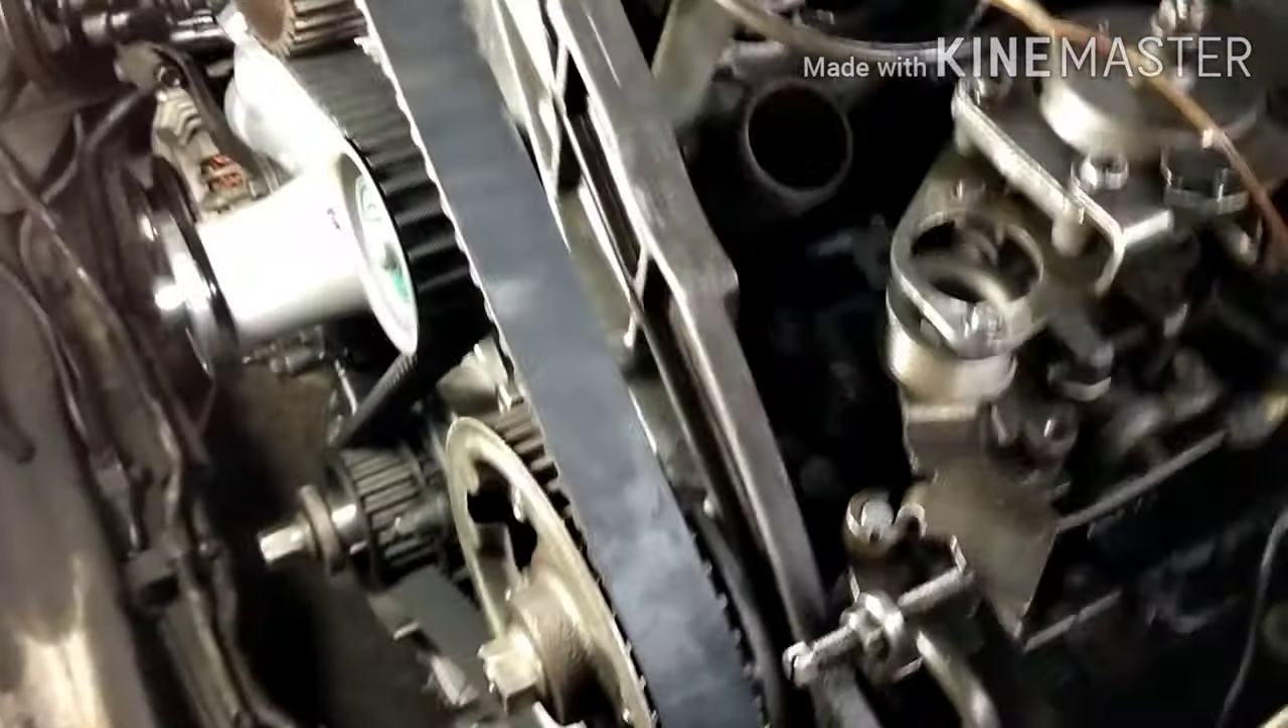Ito nailagay na natin yung timing belt mismo.